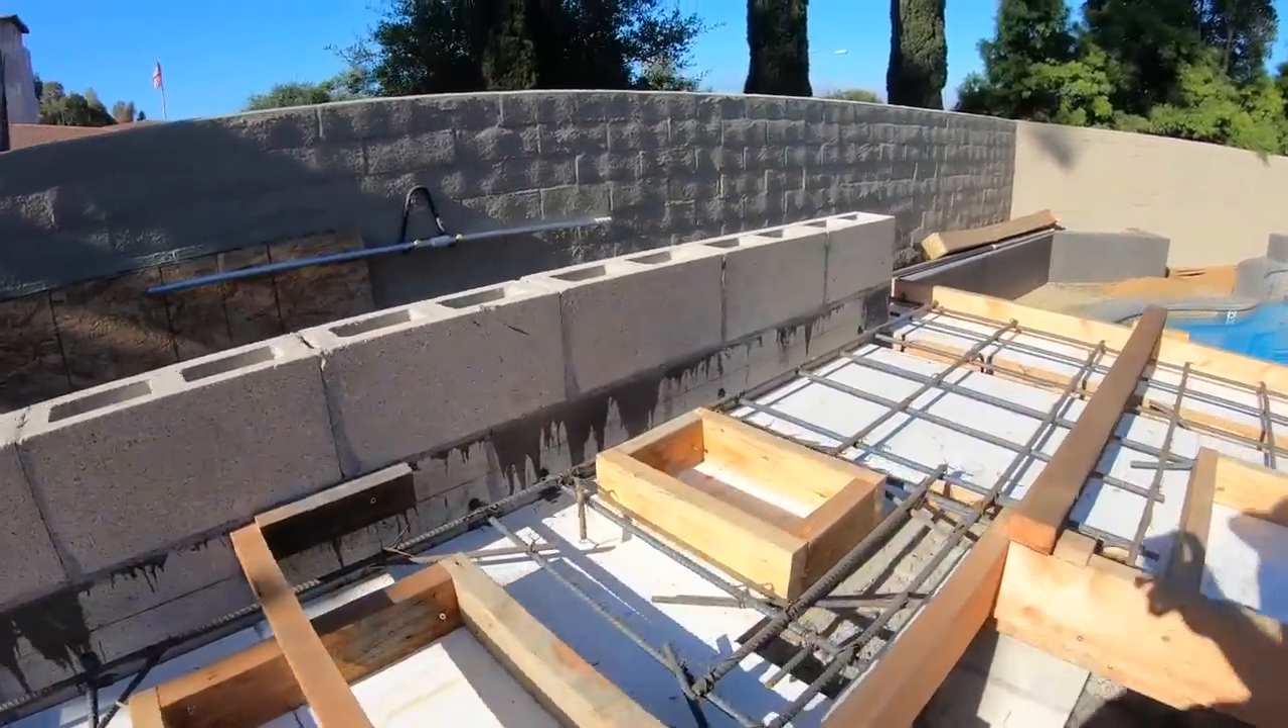La encimera del asador, todo listo Toda la varilla ya bien colocada.